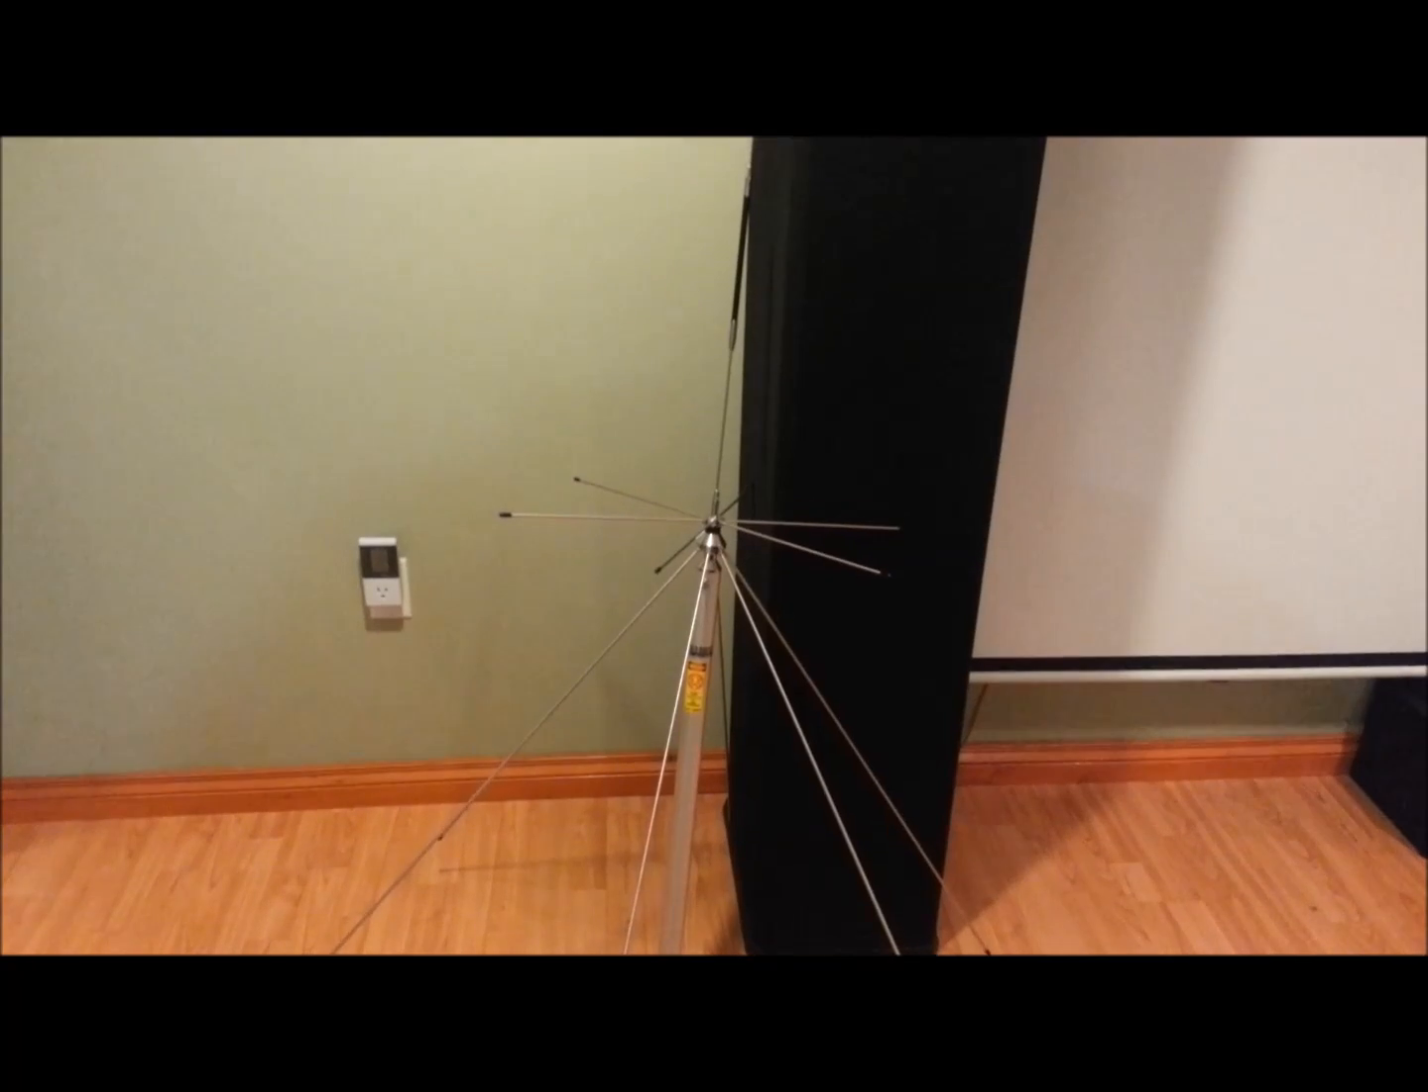The antenna is assembled all set to go.